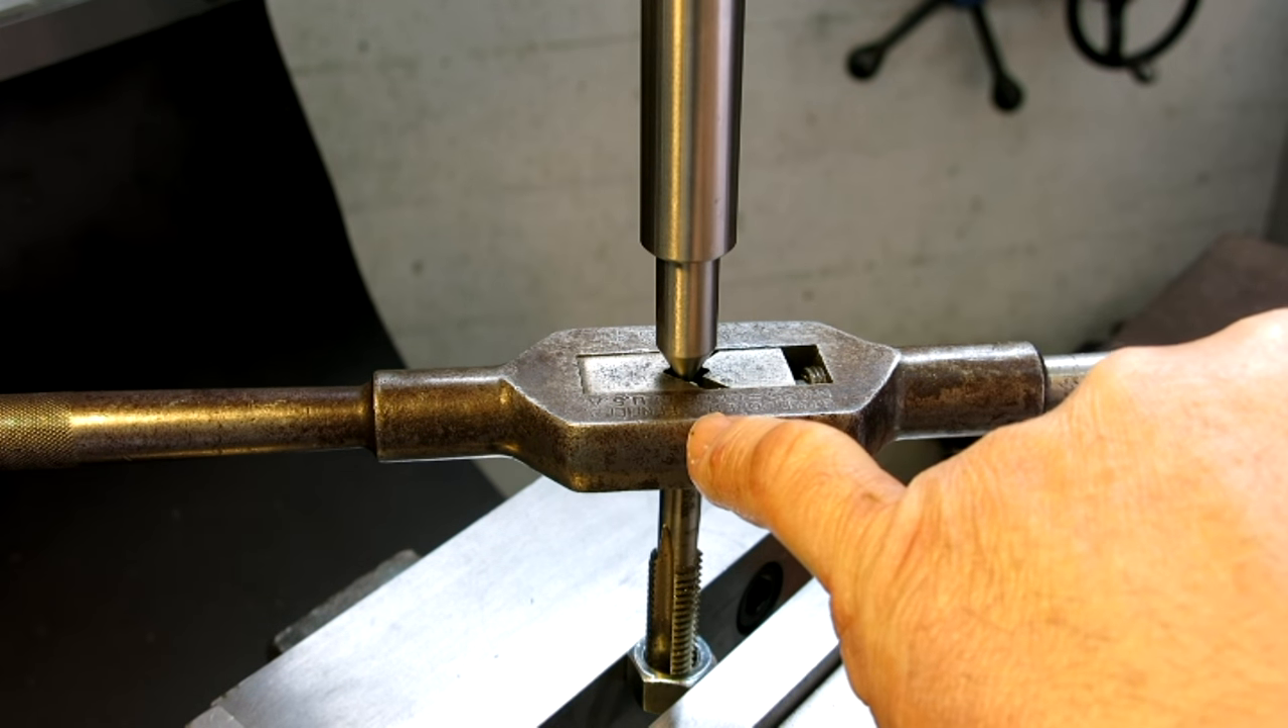So you can see here because the point is so large, it's actually touching the tap wrench.